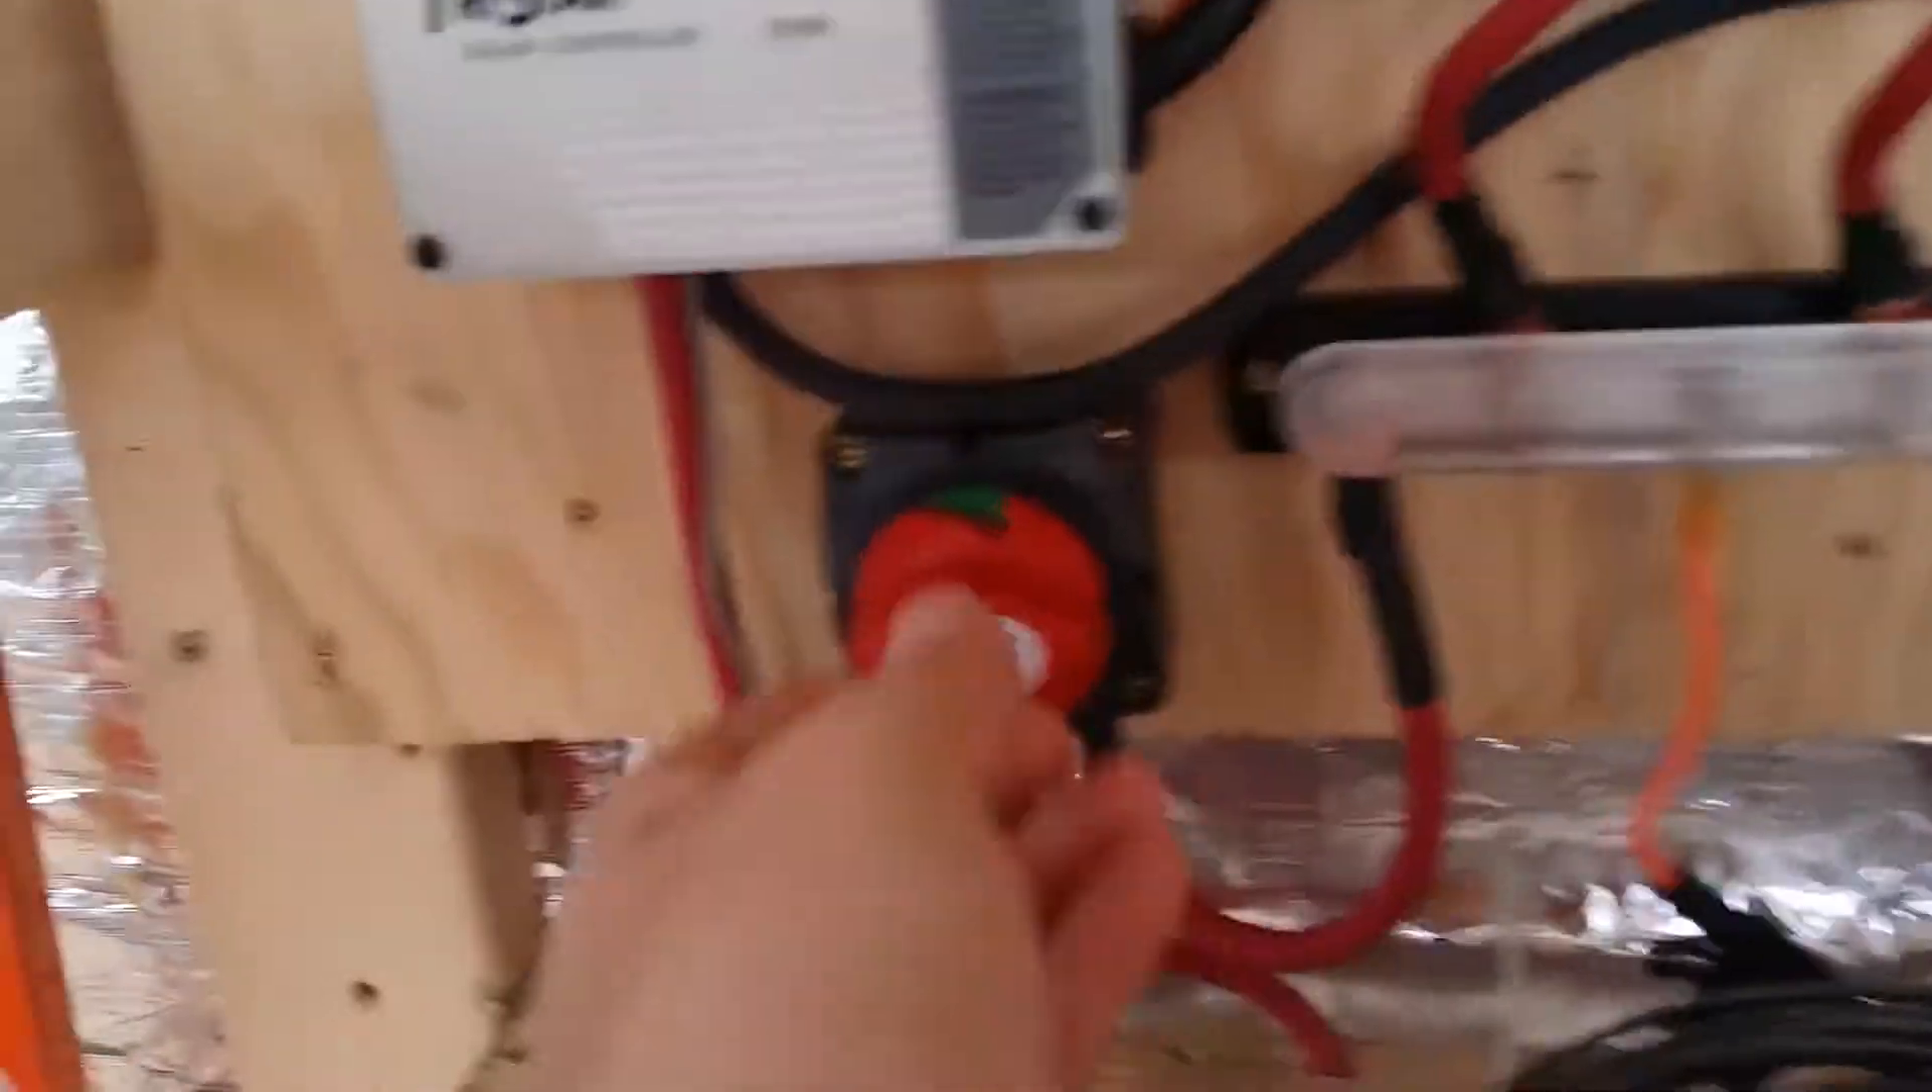So for starters I installed this battery disconnect here.